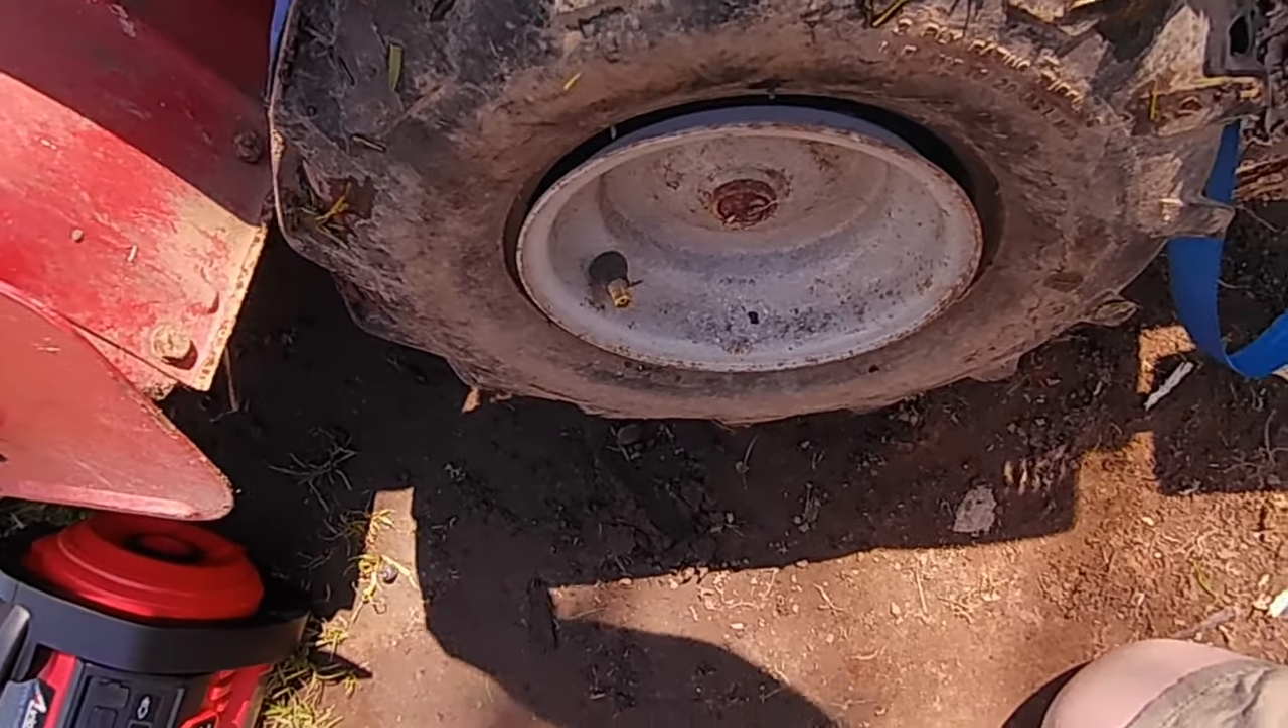So I'm going to start working this and you see the gap here we're trying to get that gap to push over into the rim so that it'll take air.